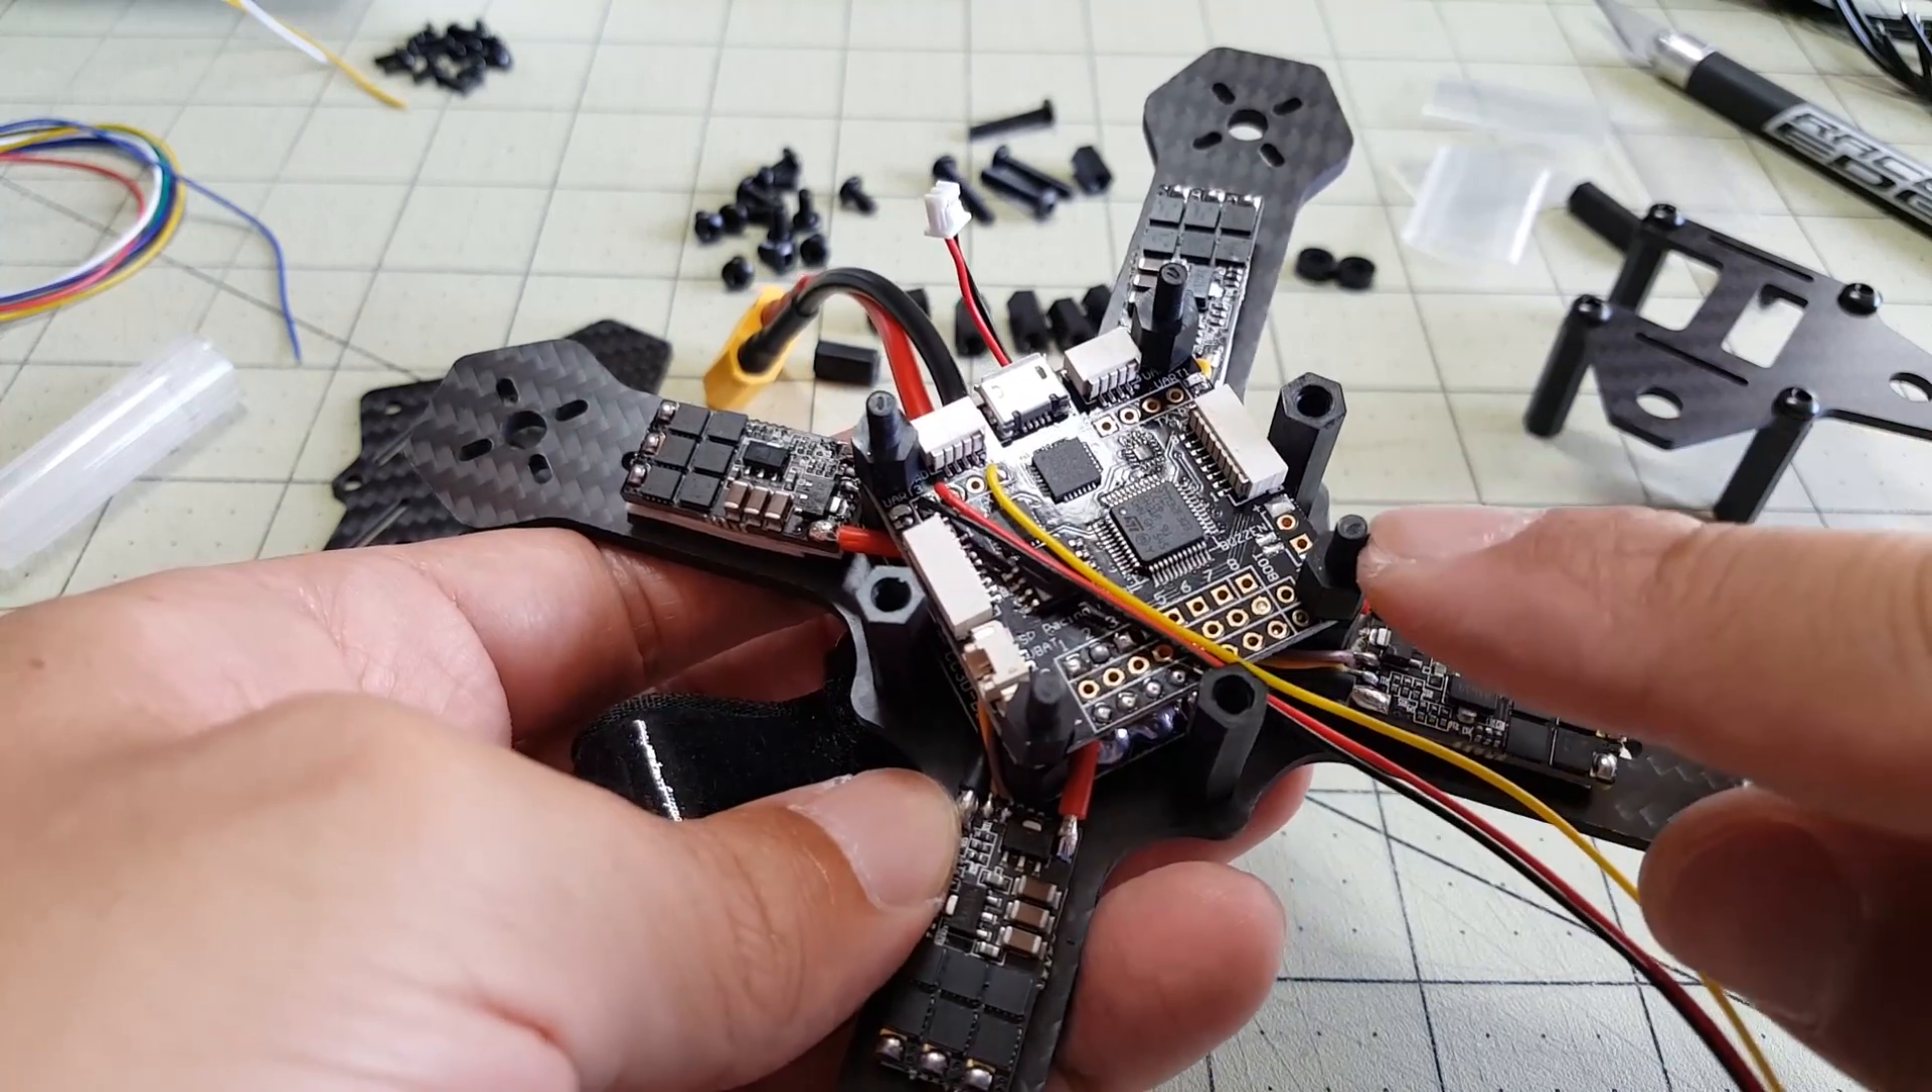Okay guys so I've got my little standoffs here on the four corners of the flight controller and I have these taller standoffs that go down to the main plate.